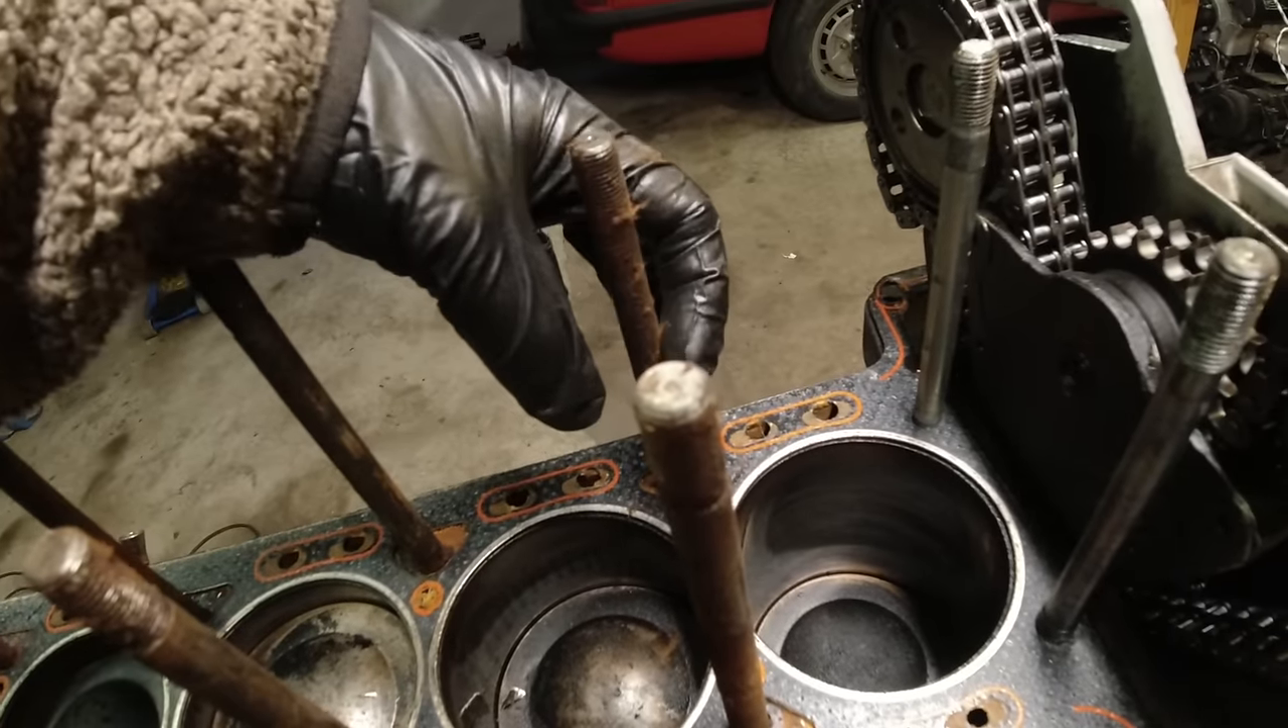Hmm I'm gonna bring you guys in for a closer look but cylinder head is off.